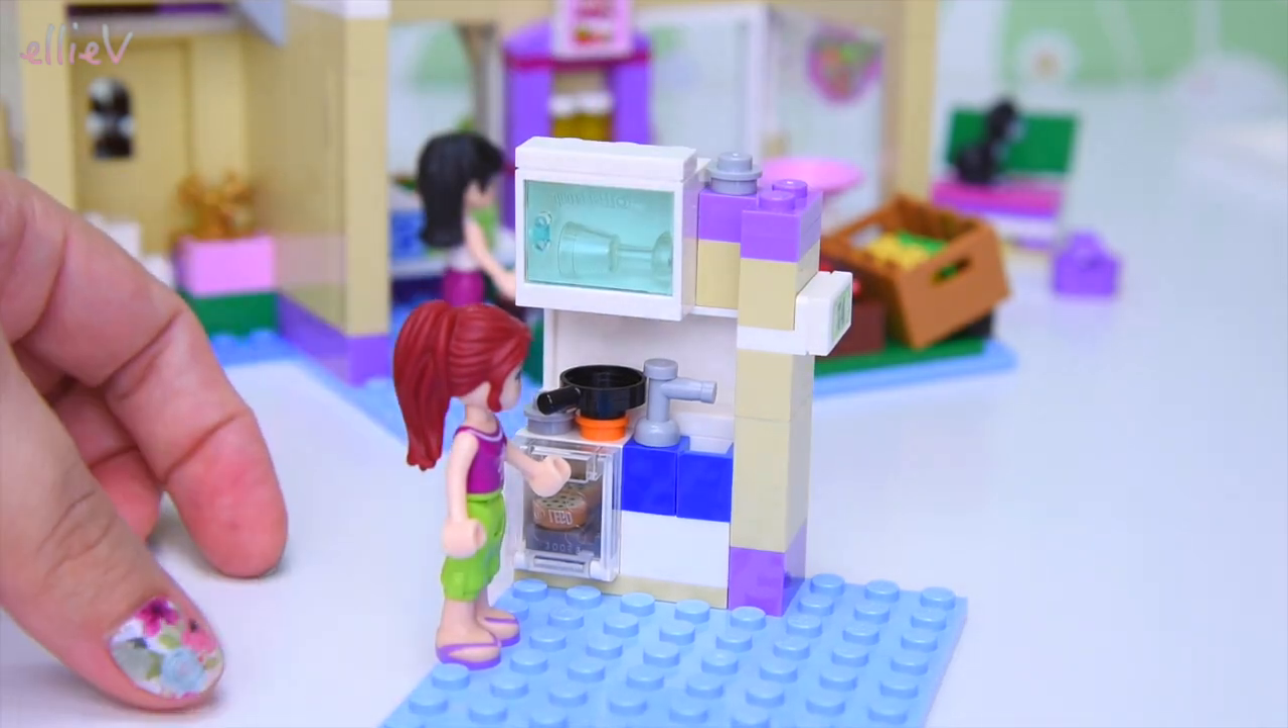Here we have a glassed cabinet with a glass in it which has to lie down because it doesn't fit in there standing up.